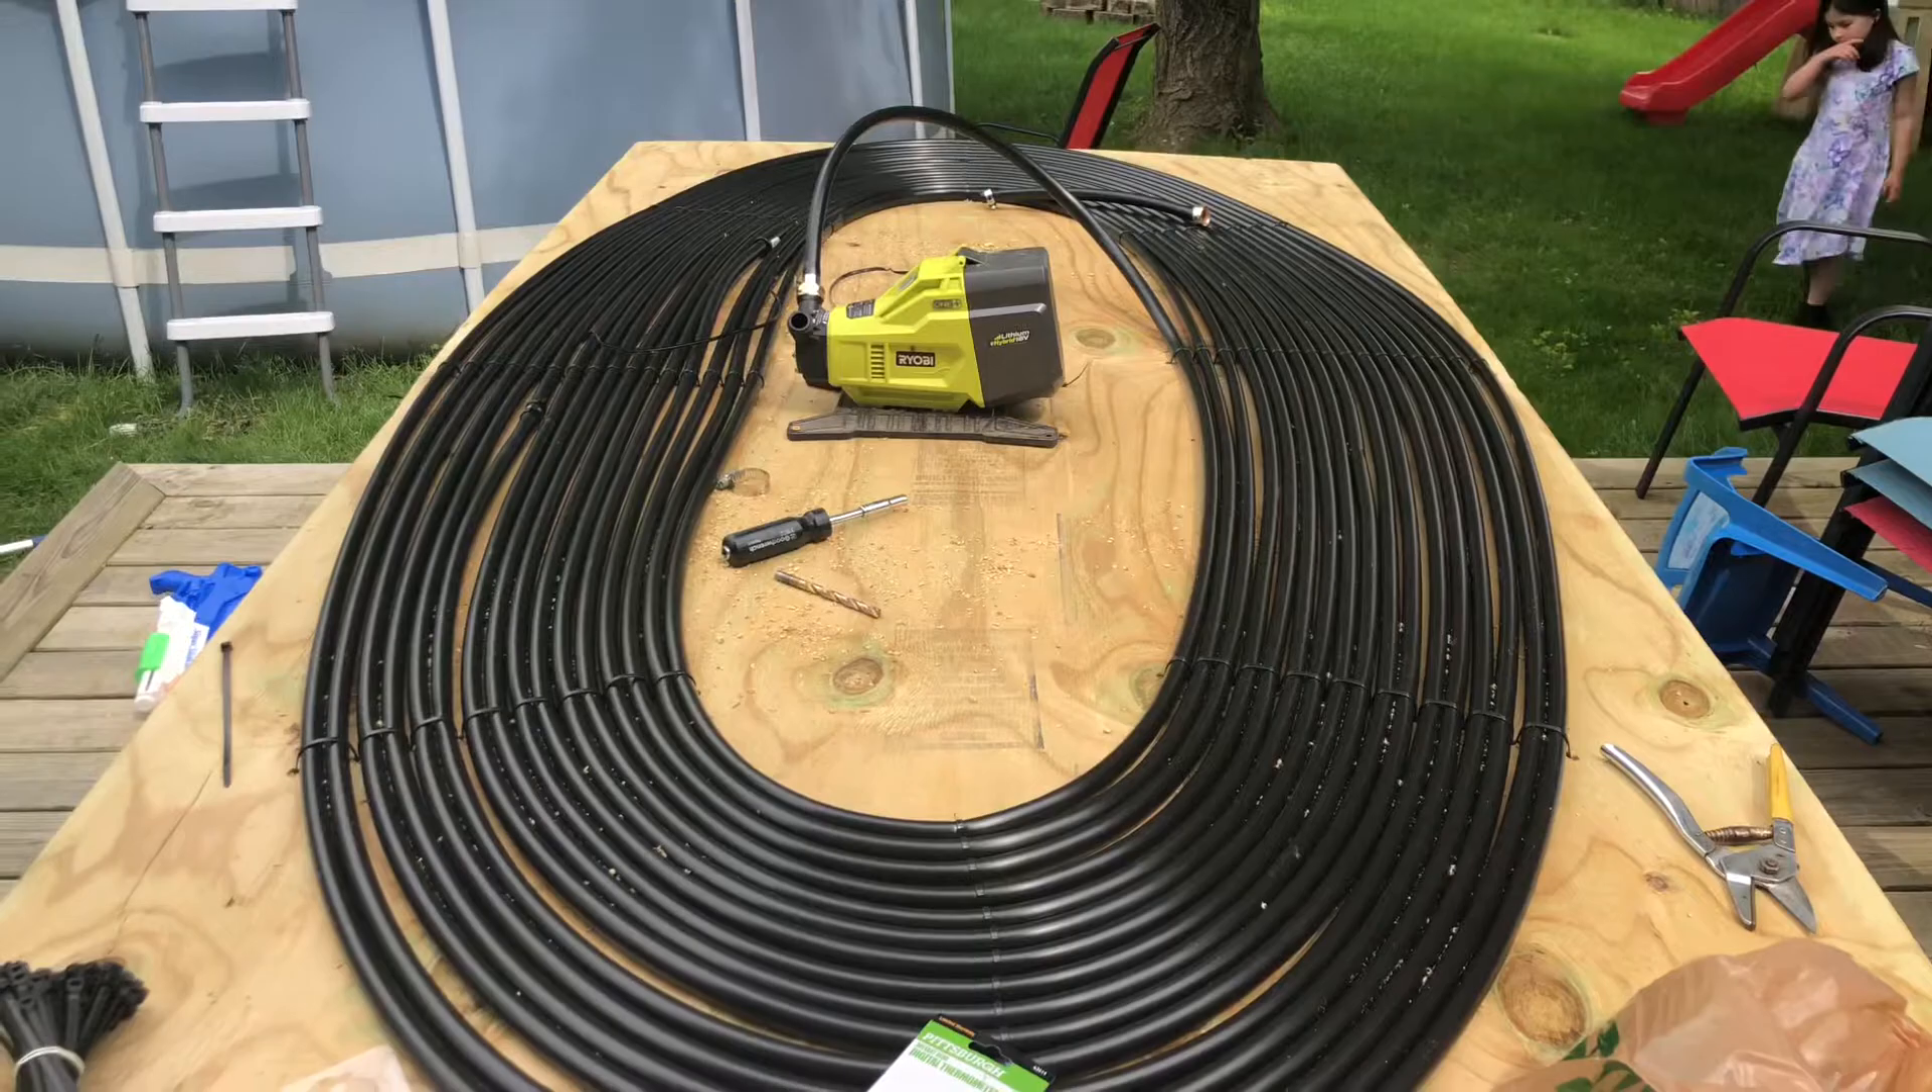I've screwed my Ryobi pump to the board and attached it with the hose fitting.